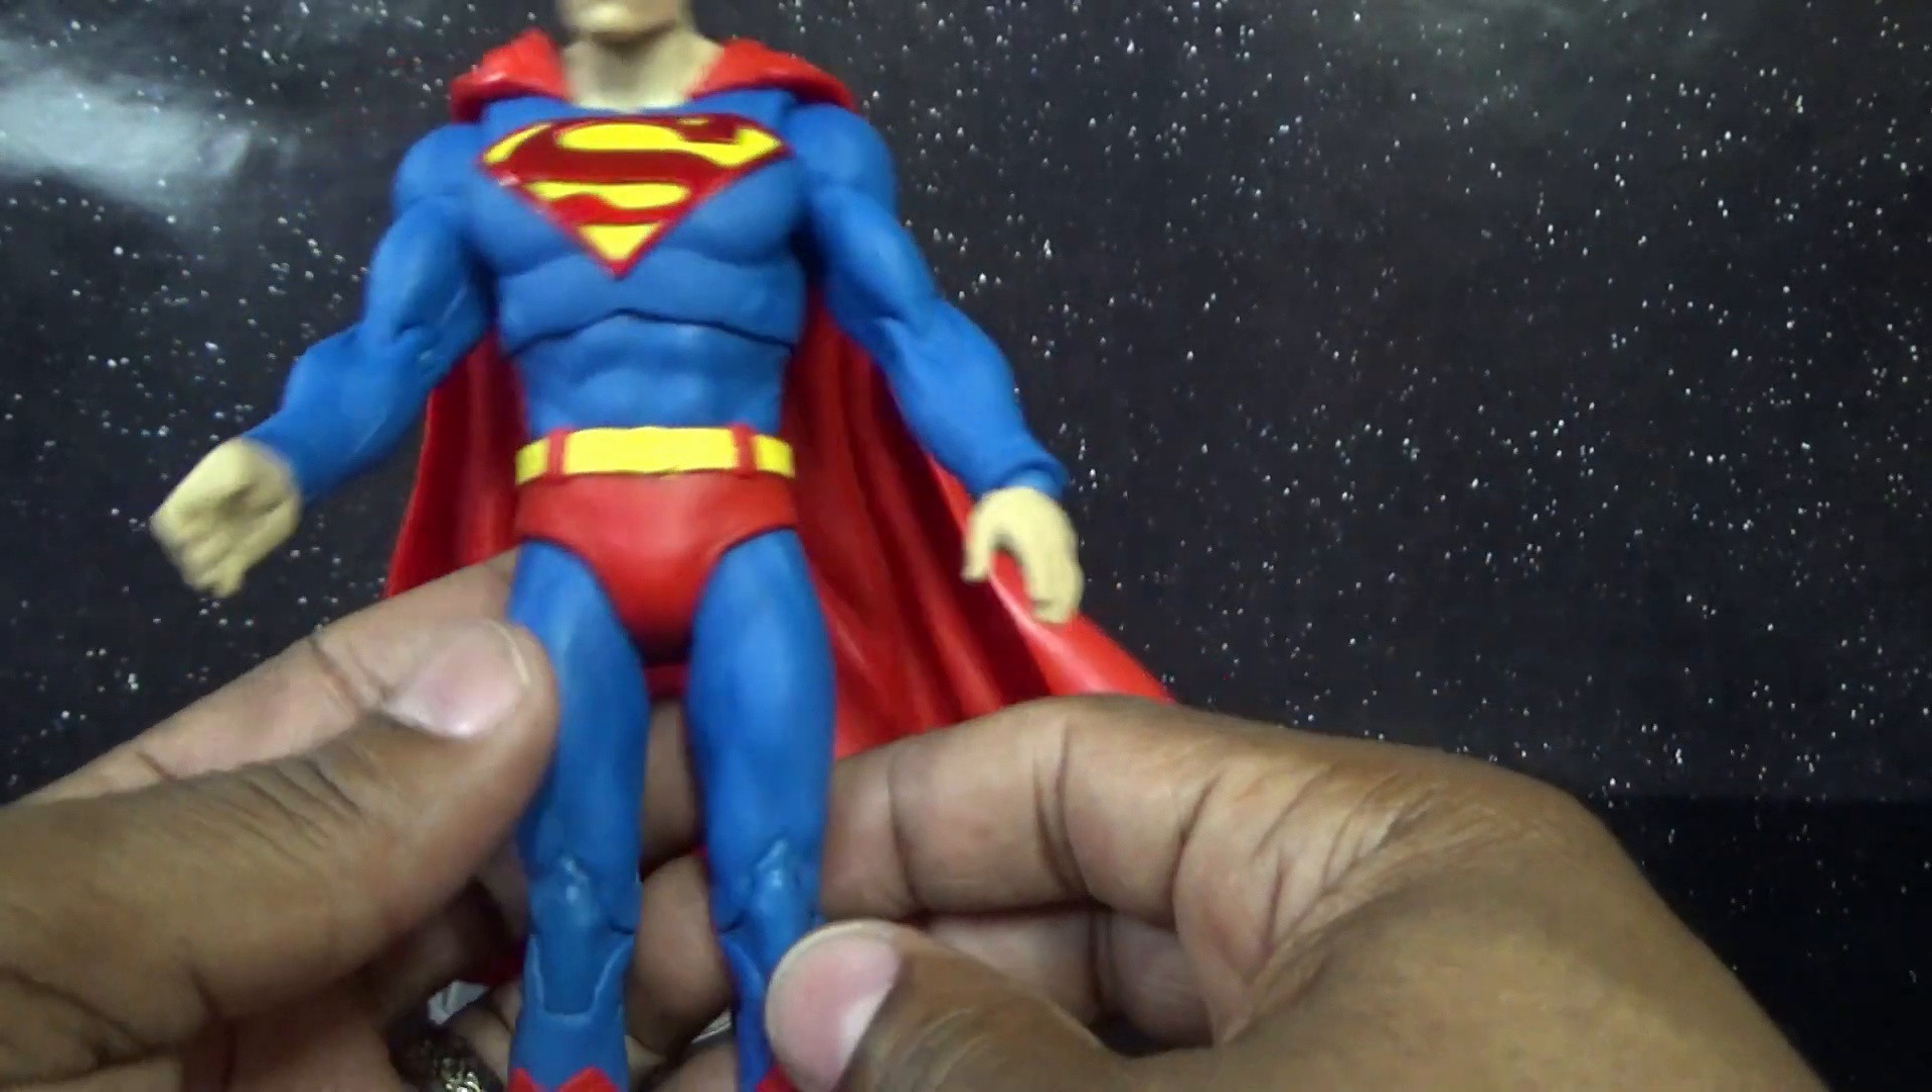I wish the arms kind of rested a little bit better at his size he kind of has this gap in there at all times.